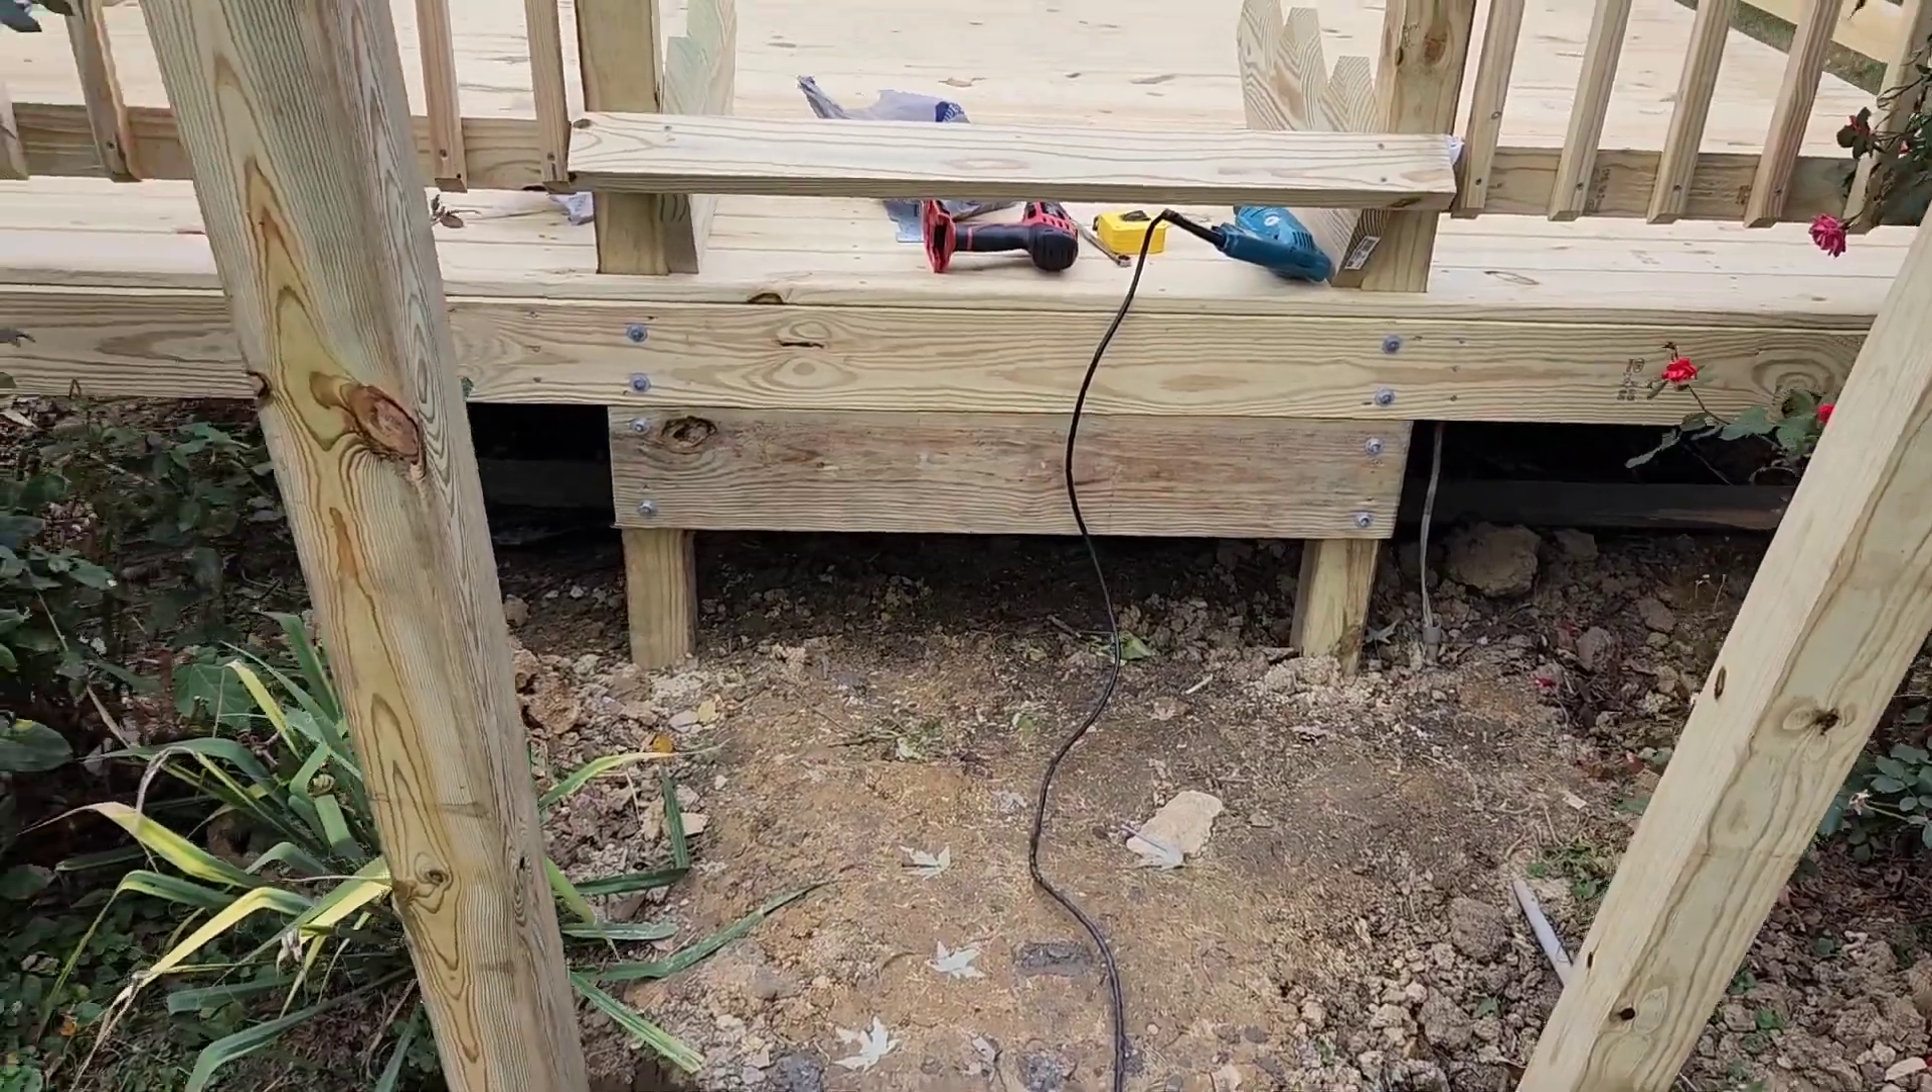I got the header boards on bolted up.